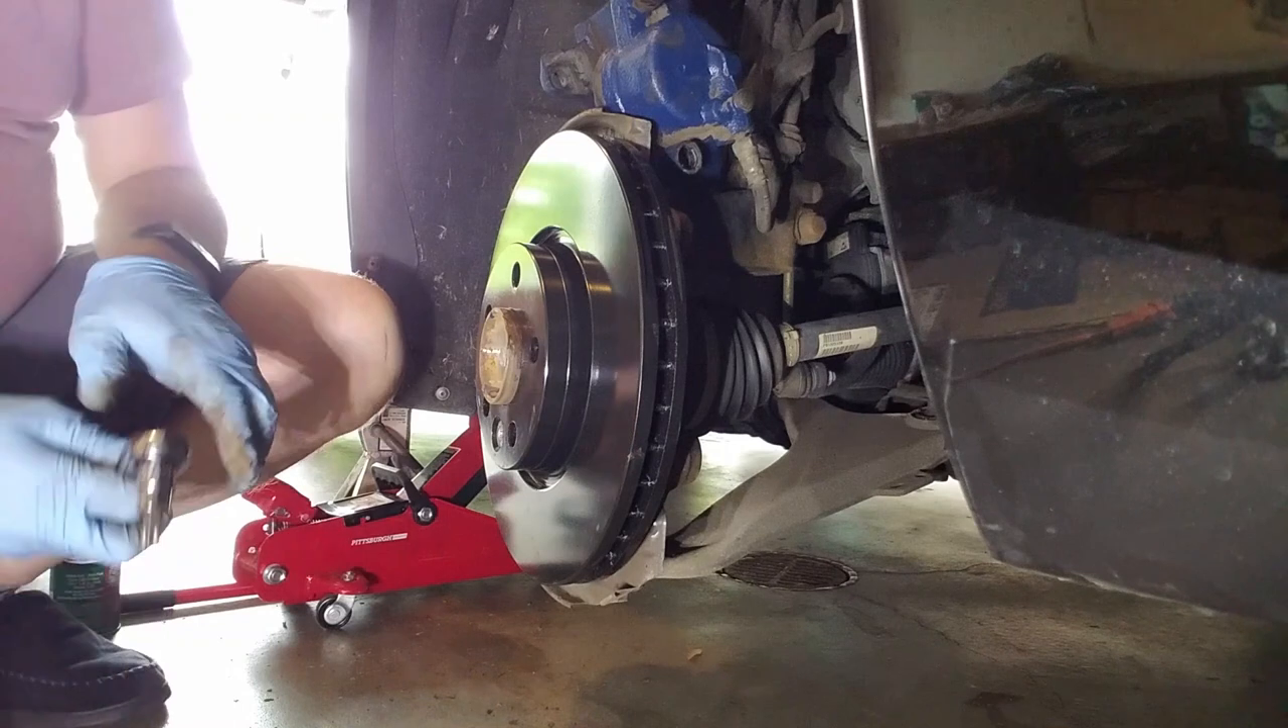Now our new rotor is on there, and it looks good, doesn't it?